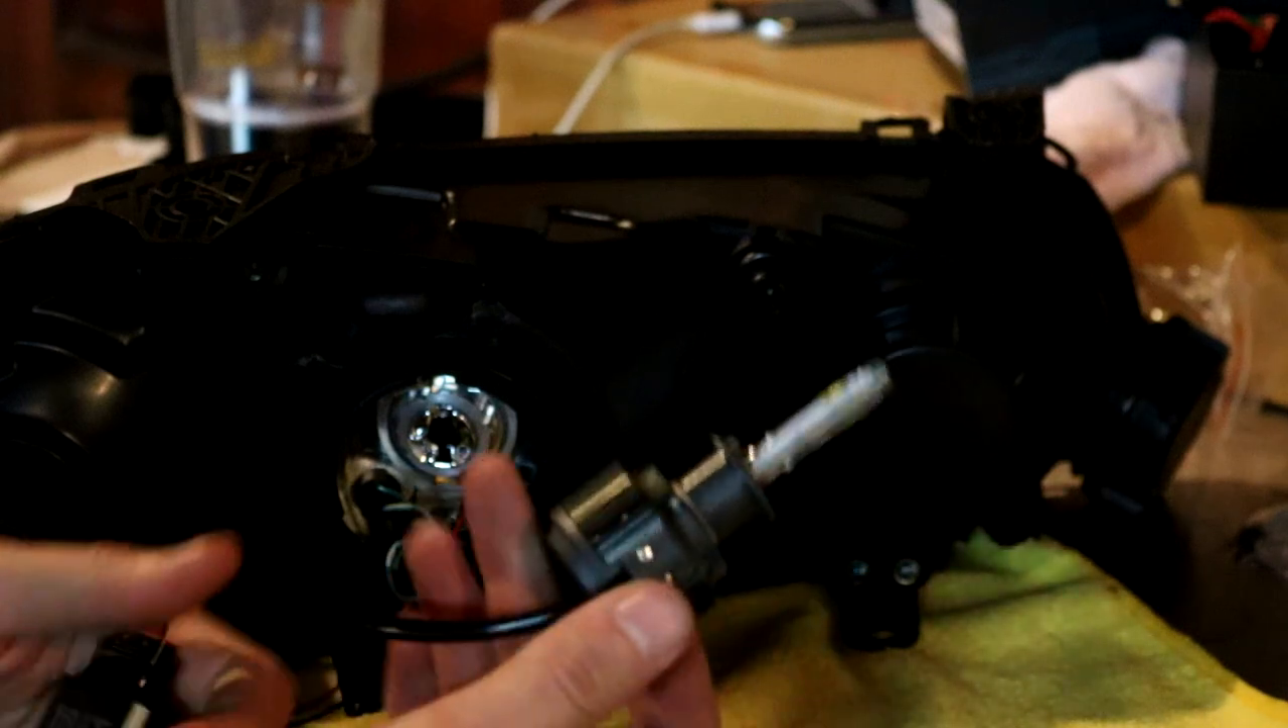Now, we just have to put the HID bulb in.